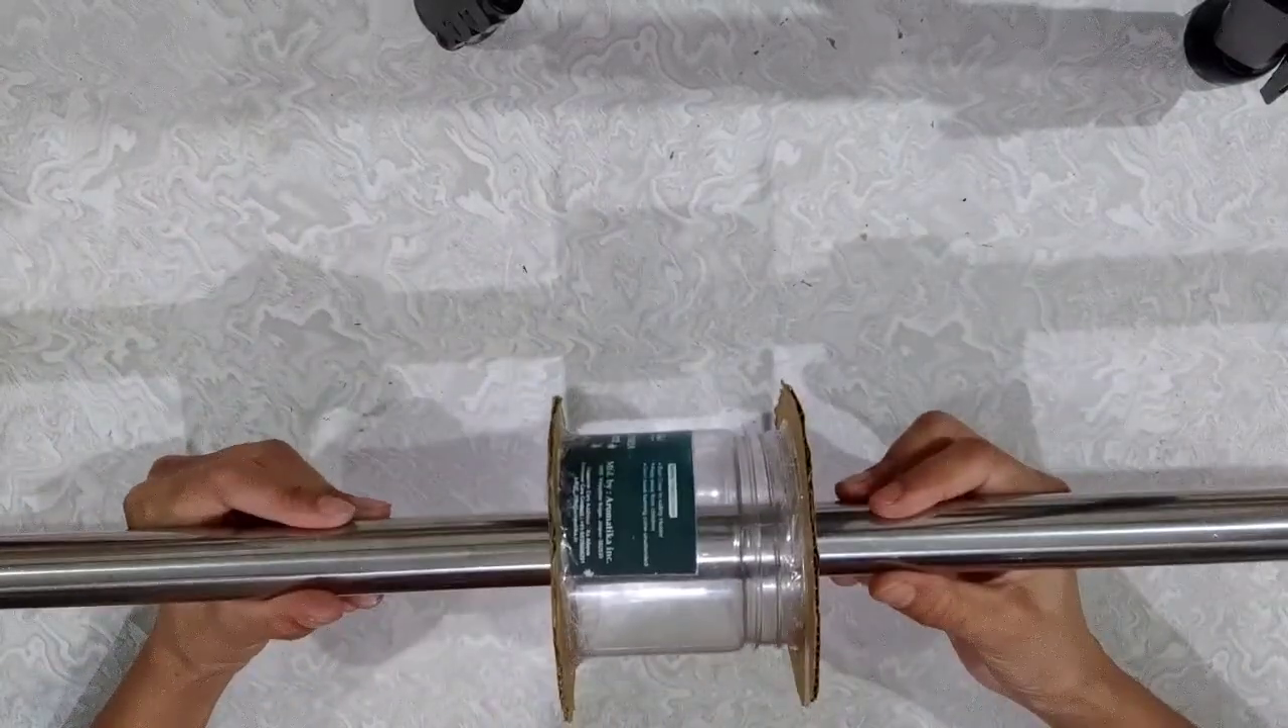यह लिया मैंने curtain rod और इसको इस hole से गुजार करके लगा दिया।